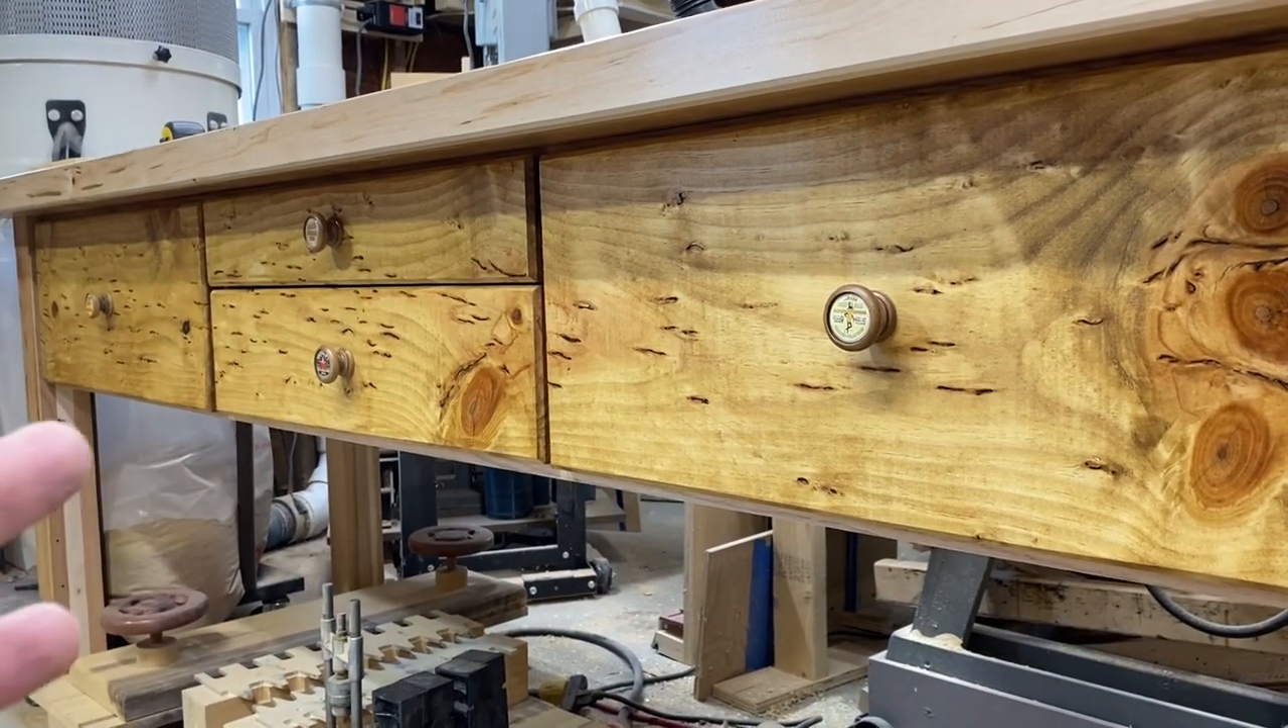My old bench only had one drawer on the end. And as you can see now, I've got four.